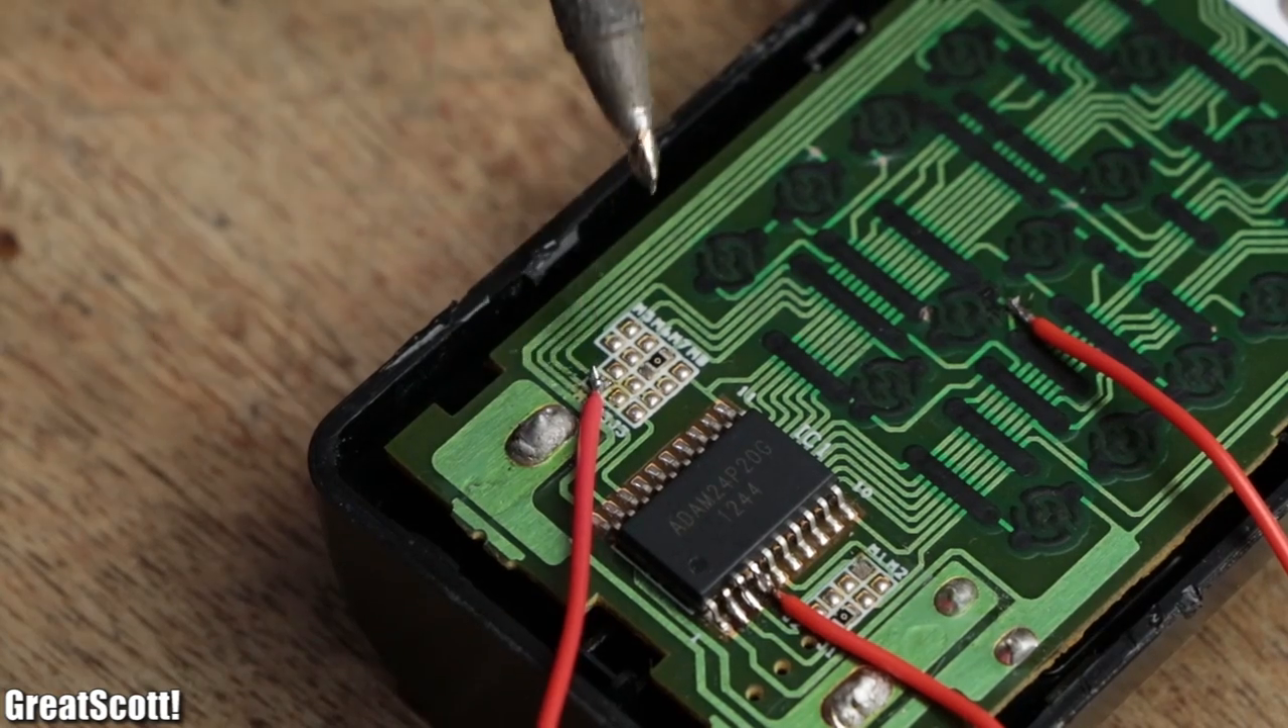On the inside, I removed the rubber keypad to reveal a big switch matrix, which connects to an ADAM24P20 remote control transmitter.